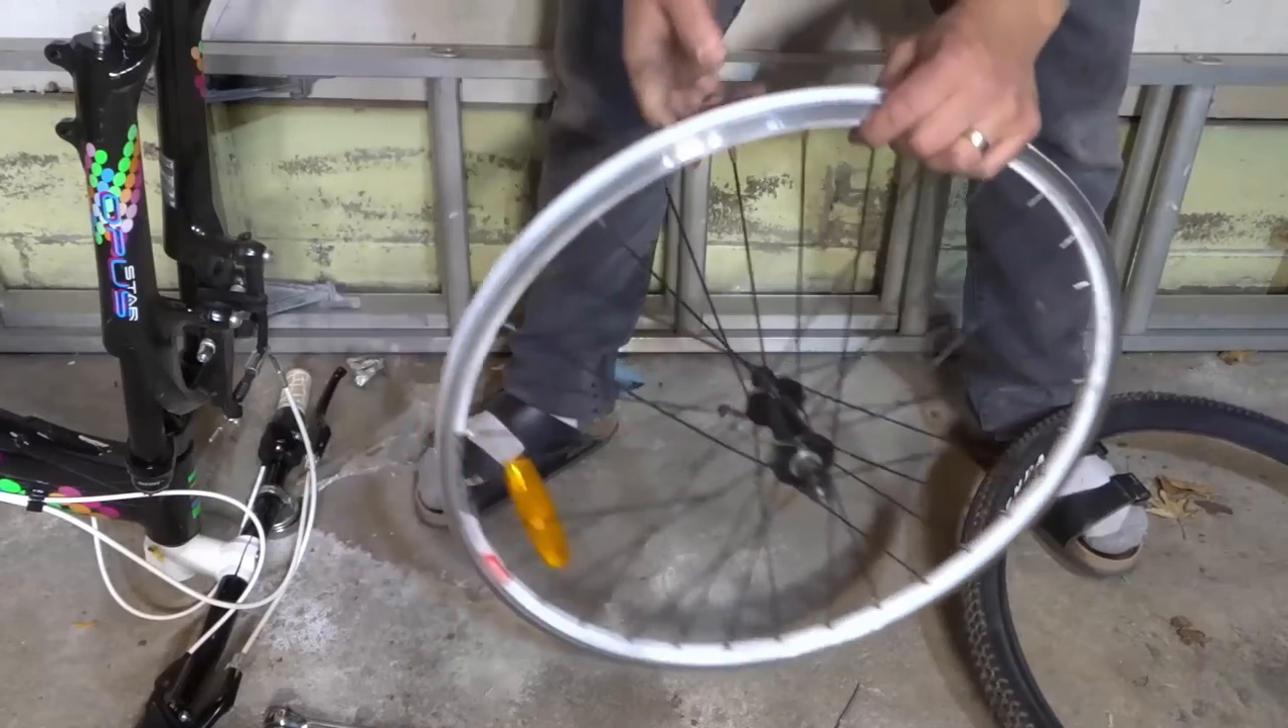But as you can see, I've removed the tire from the rim on the bike.